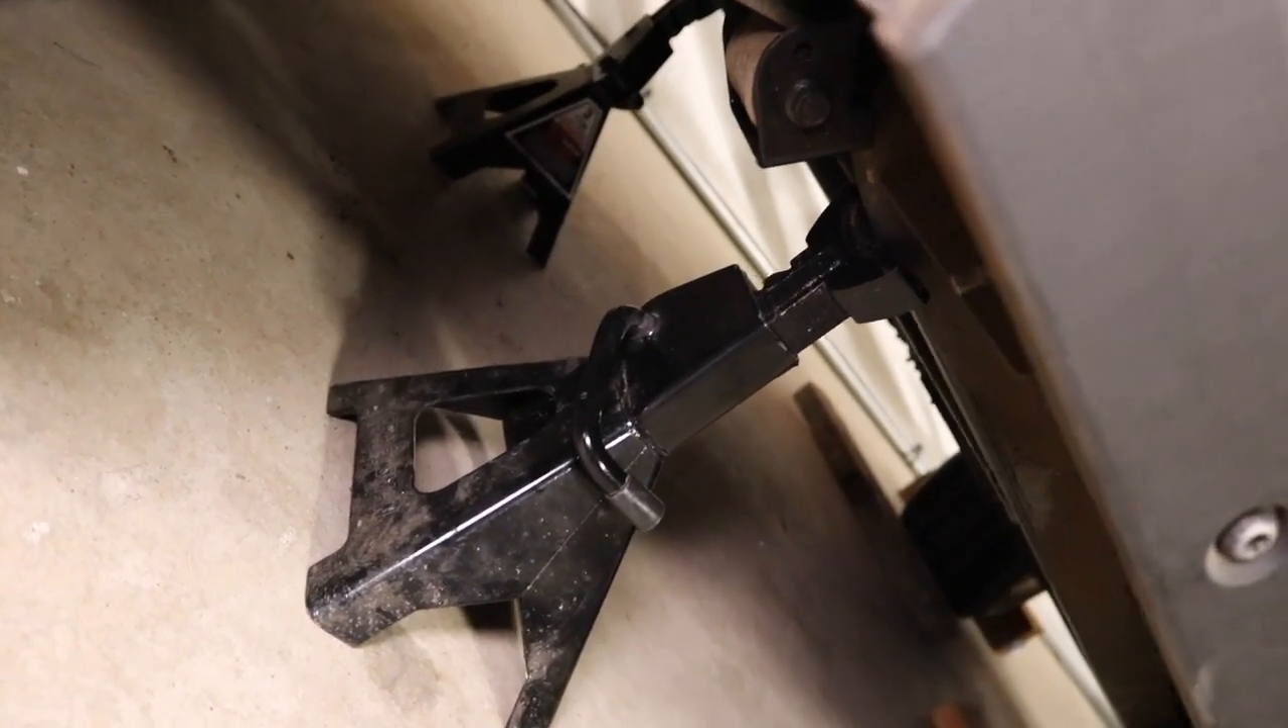Okay, so we've got the jack stands on the frame.